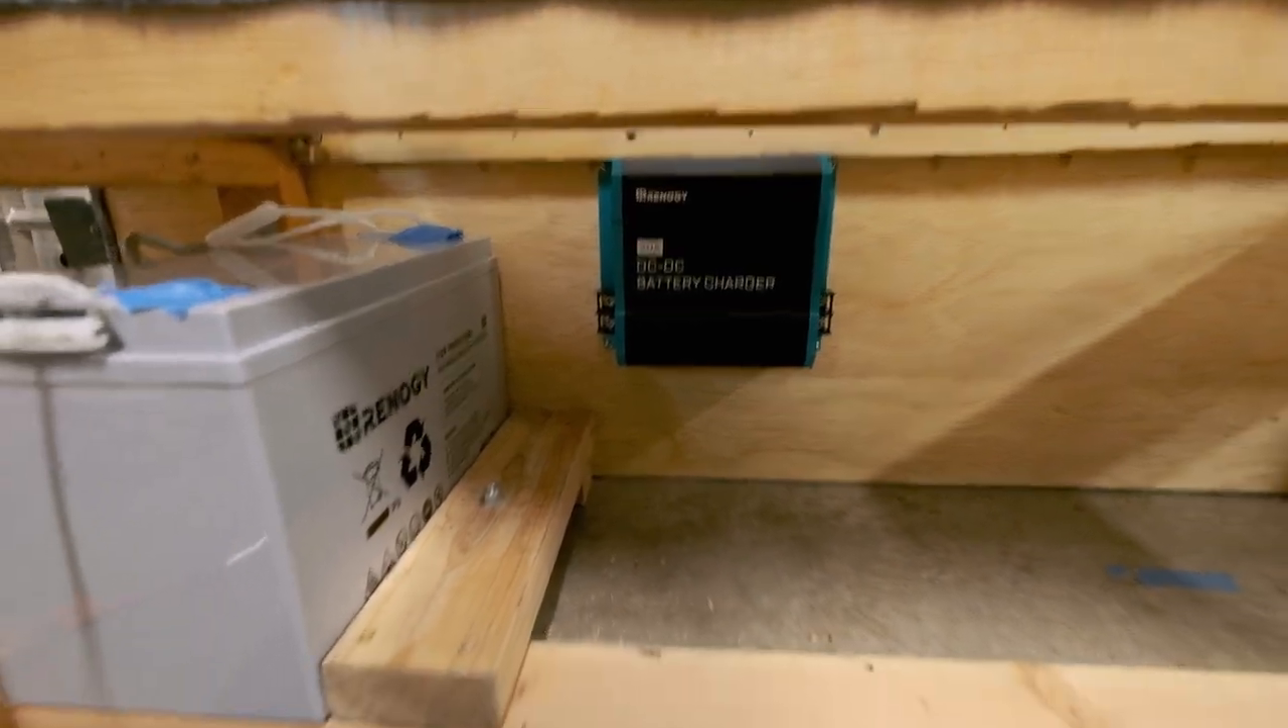And then I went ahead and installed the DC -DC charger here as well.